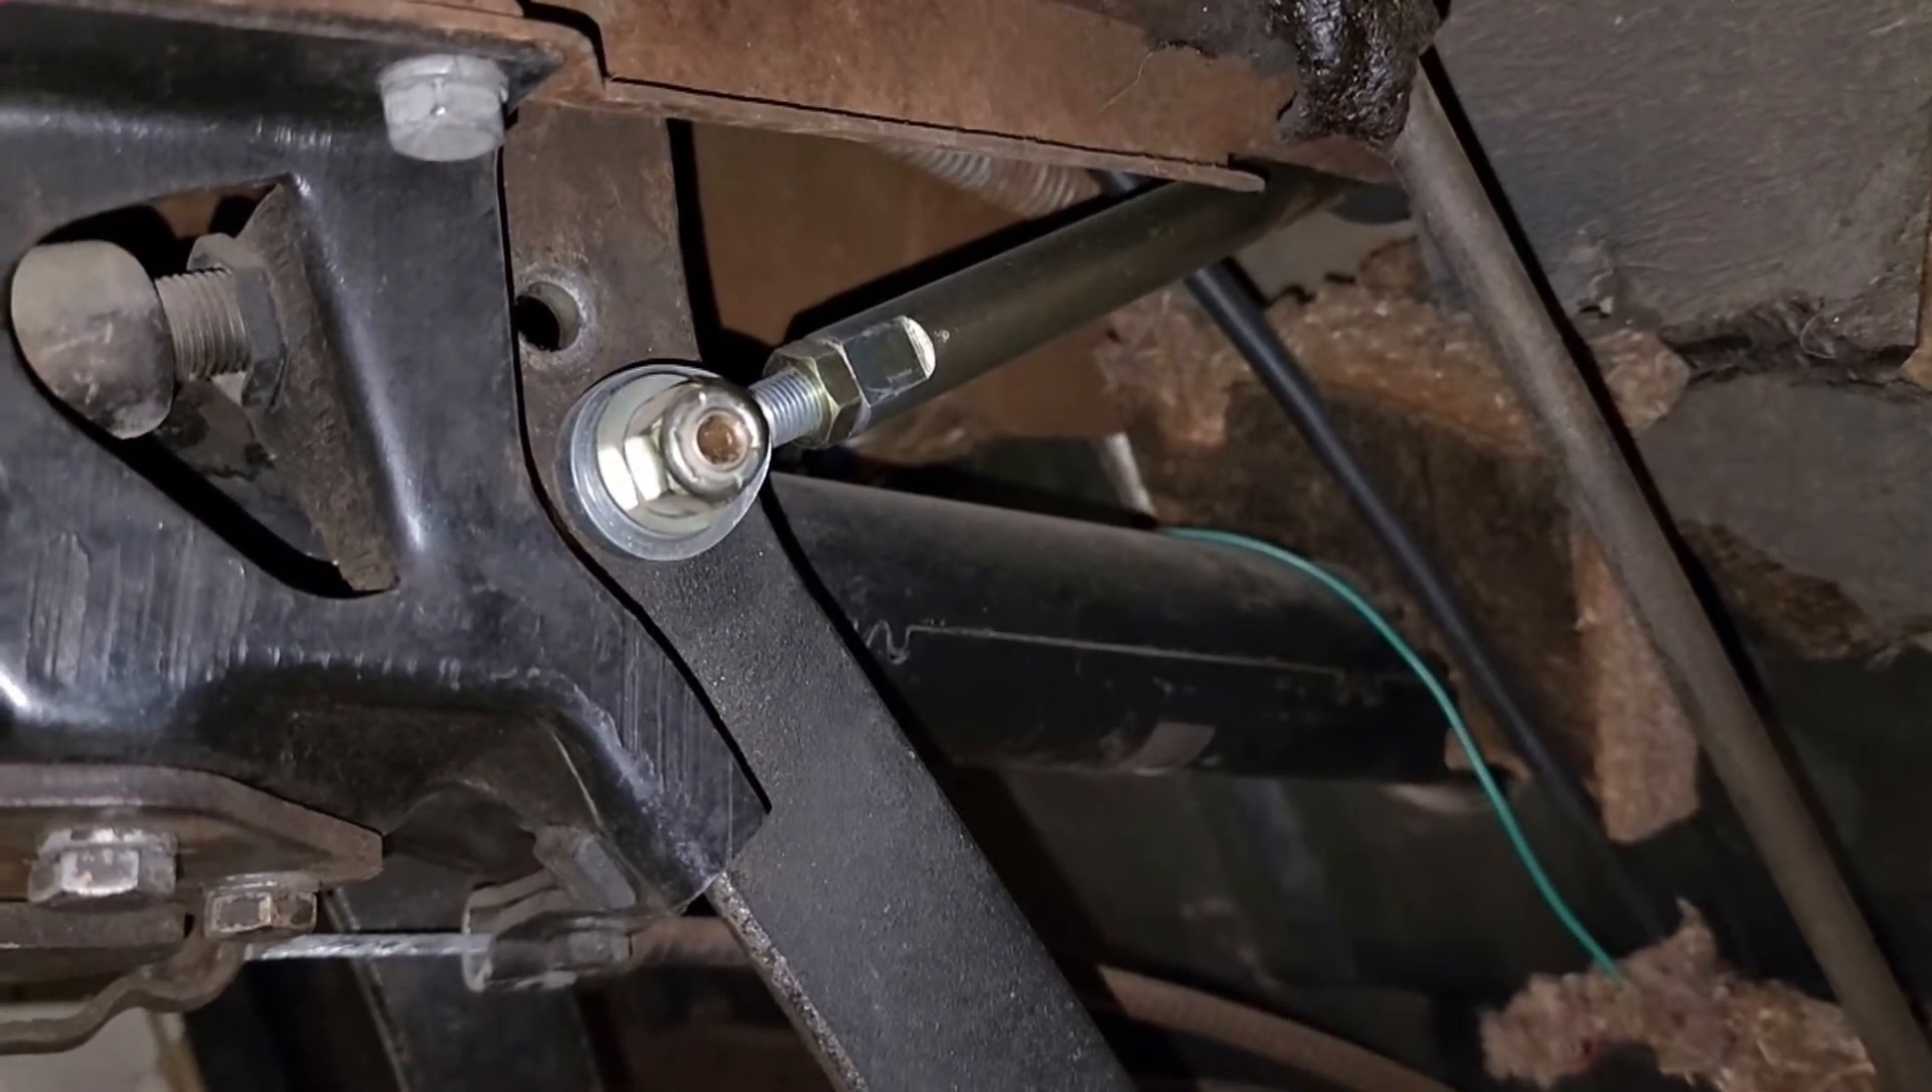Here you can see the brake rod attached to the brake pedal. The new hole slightly lower from the original as described in the instructions.